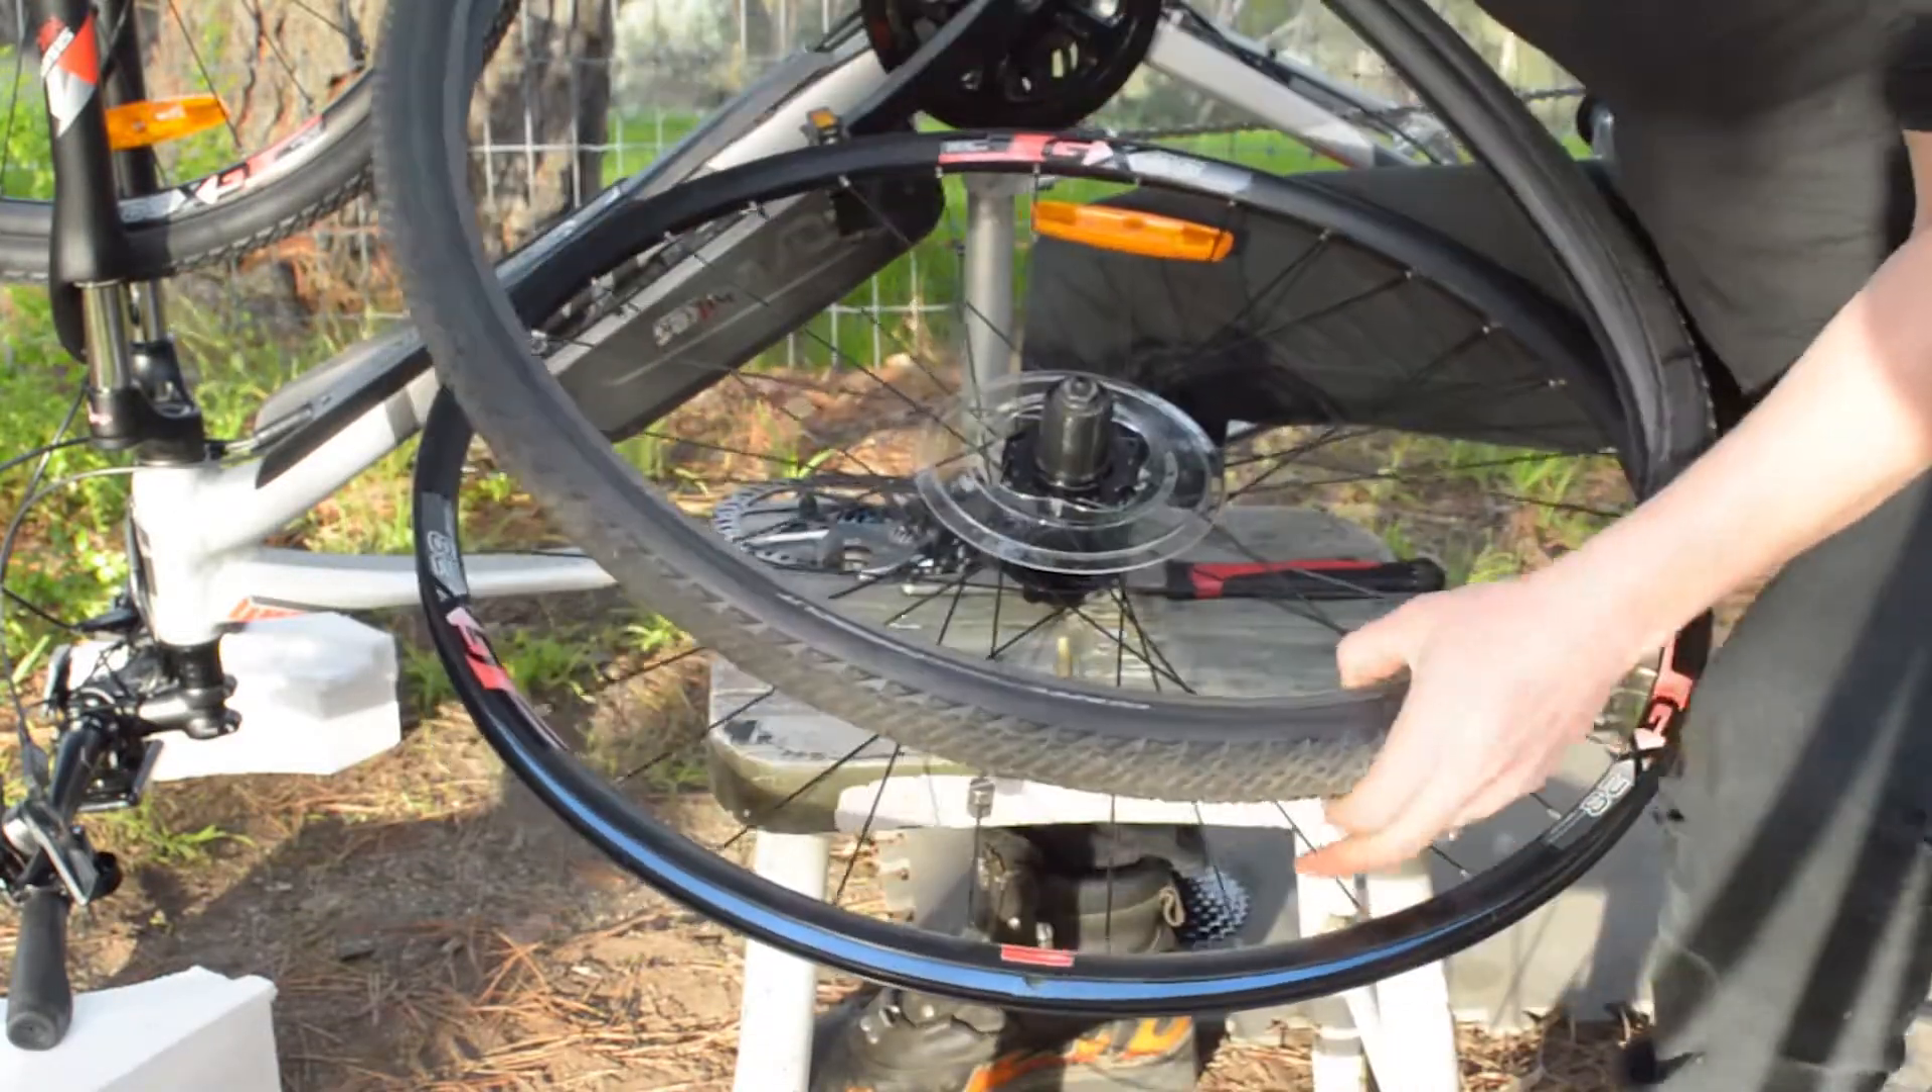There we go. We've got the tire off now.